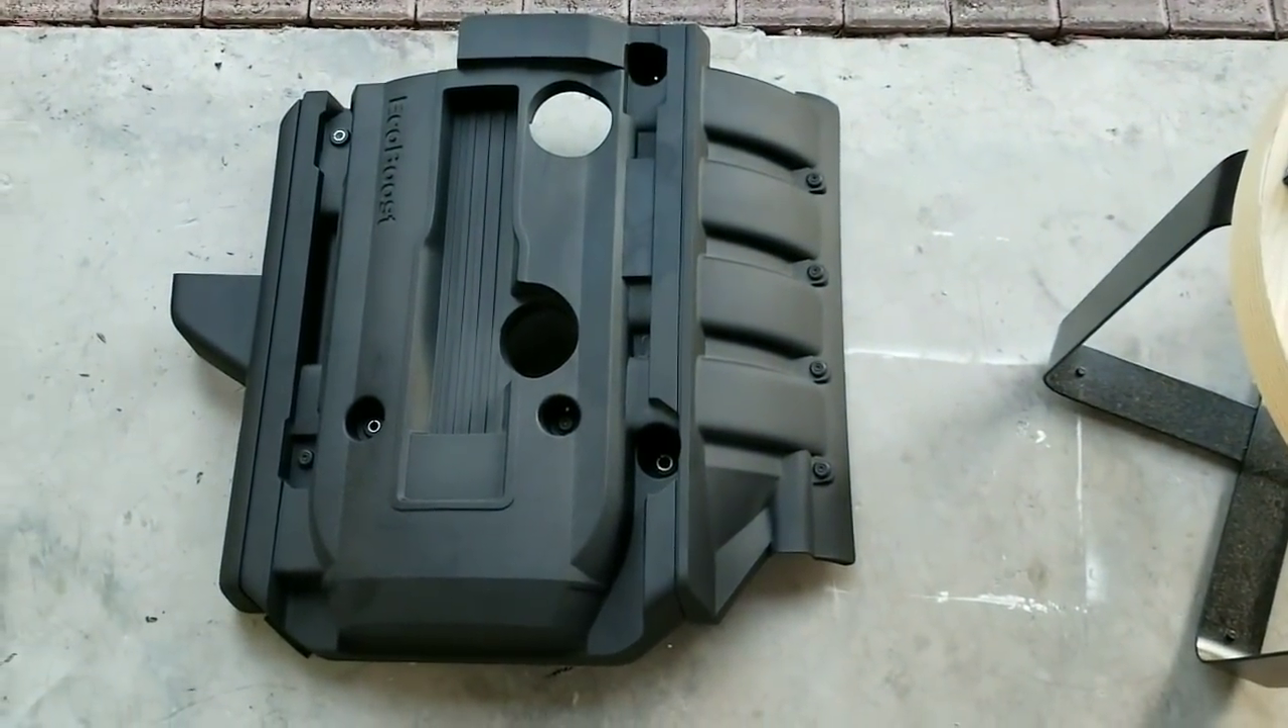I have already removed the engine cover.